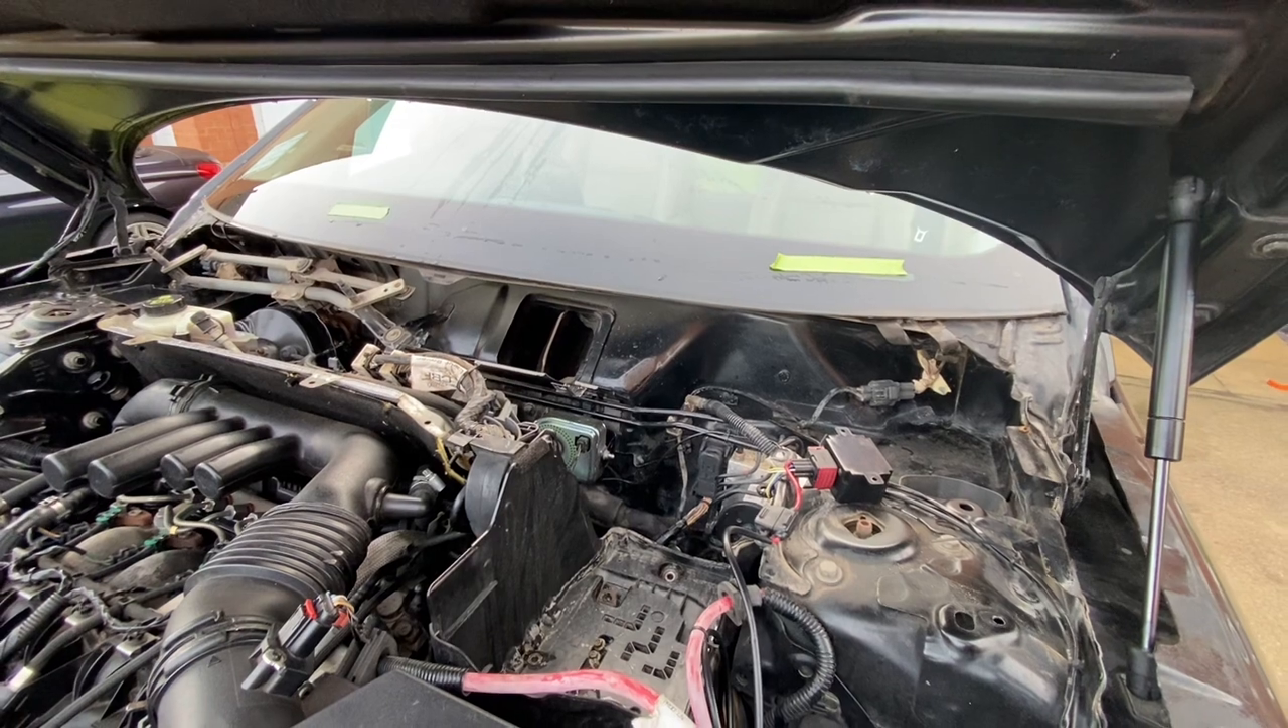The other bits I've done so far on the car I've removed the scuttle panel and the wipers which you've seen on my earlier video and various other people have shown how to do that.